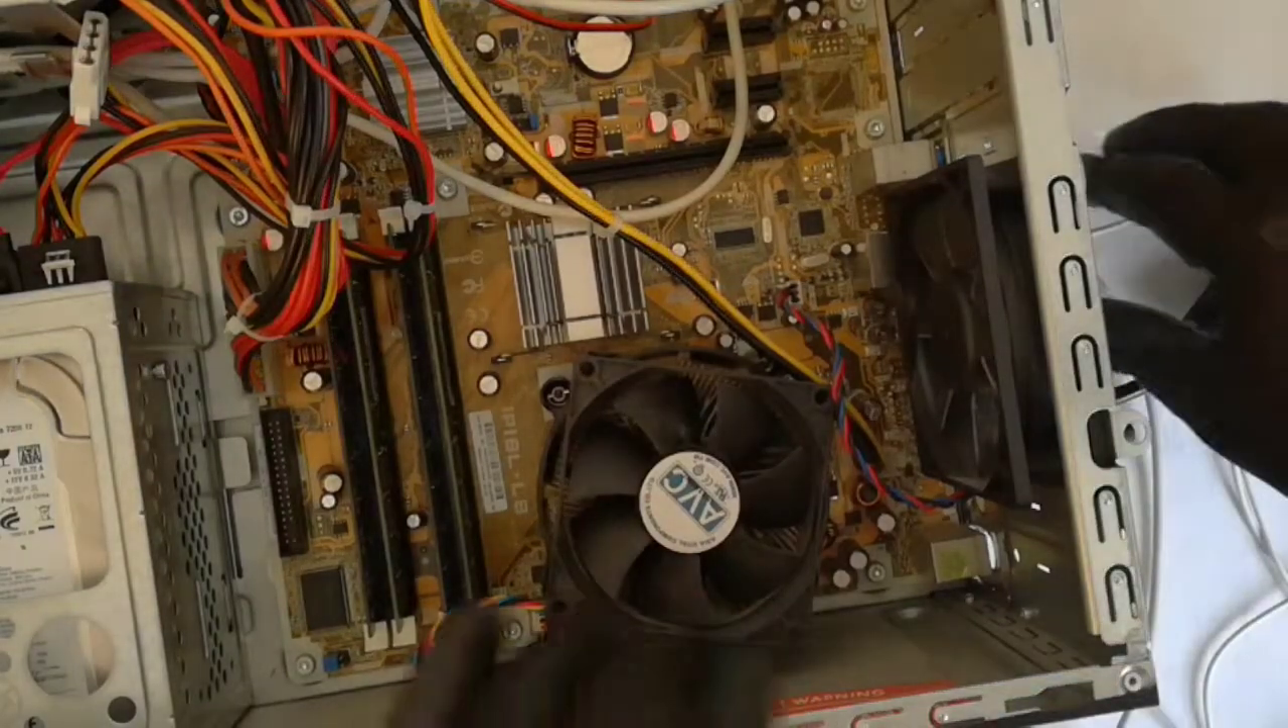I already removed the side cover.